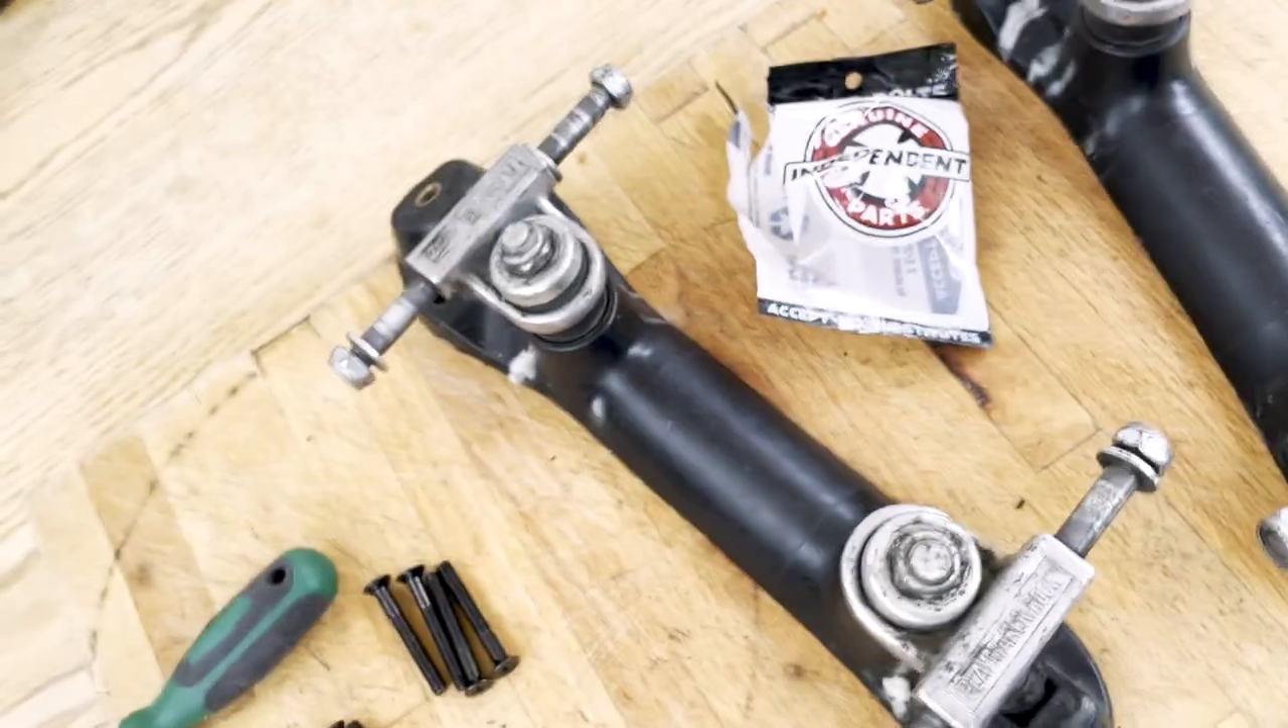That's the Playmaker trucks back on.